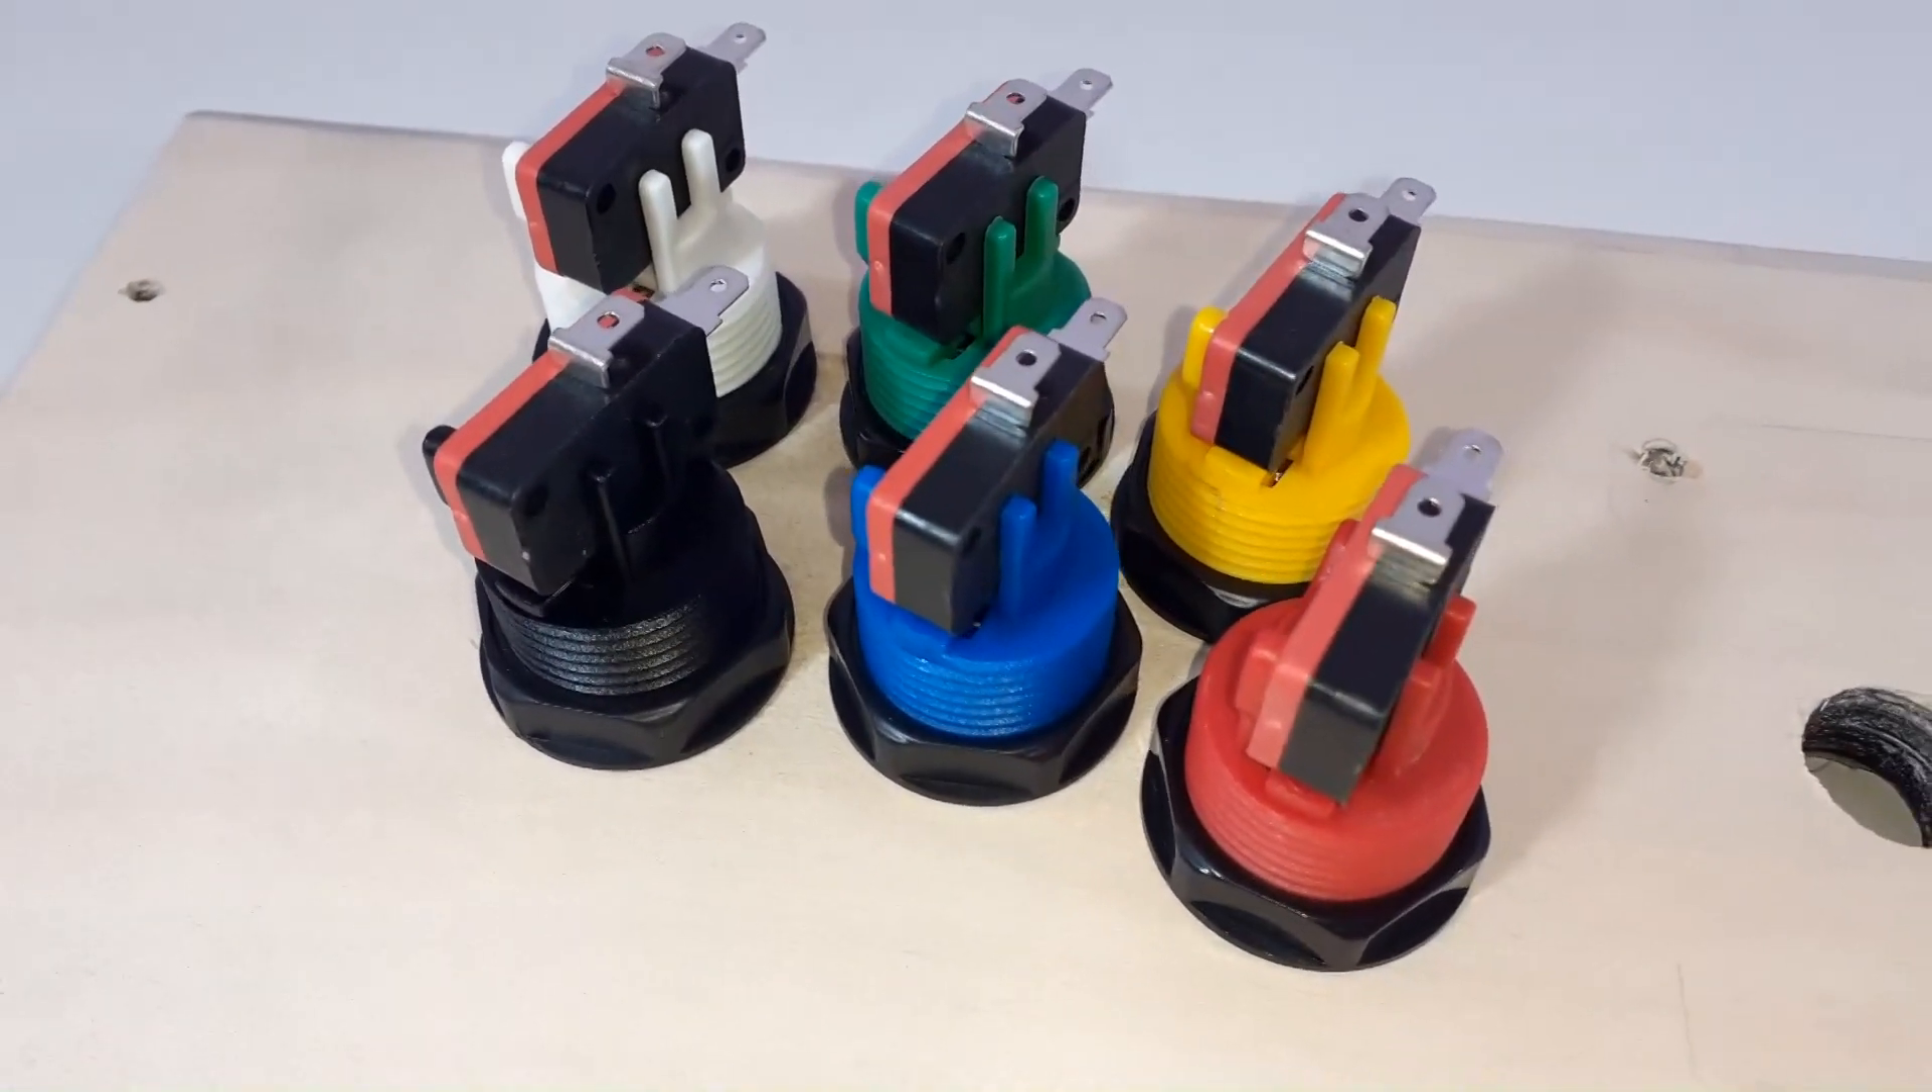Ed ecco come si presentano tutti i nostri pulsanti completi di microinterruttori.